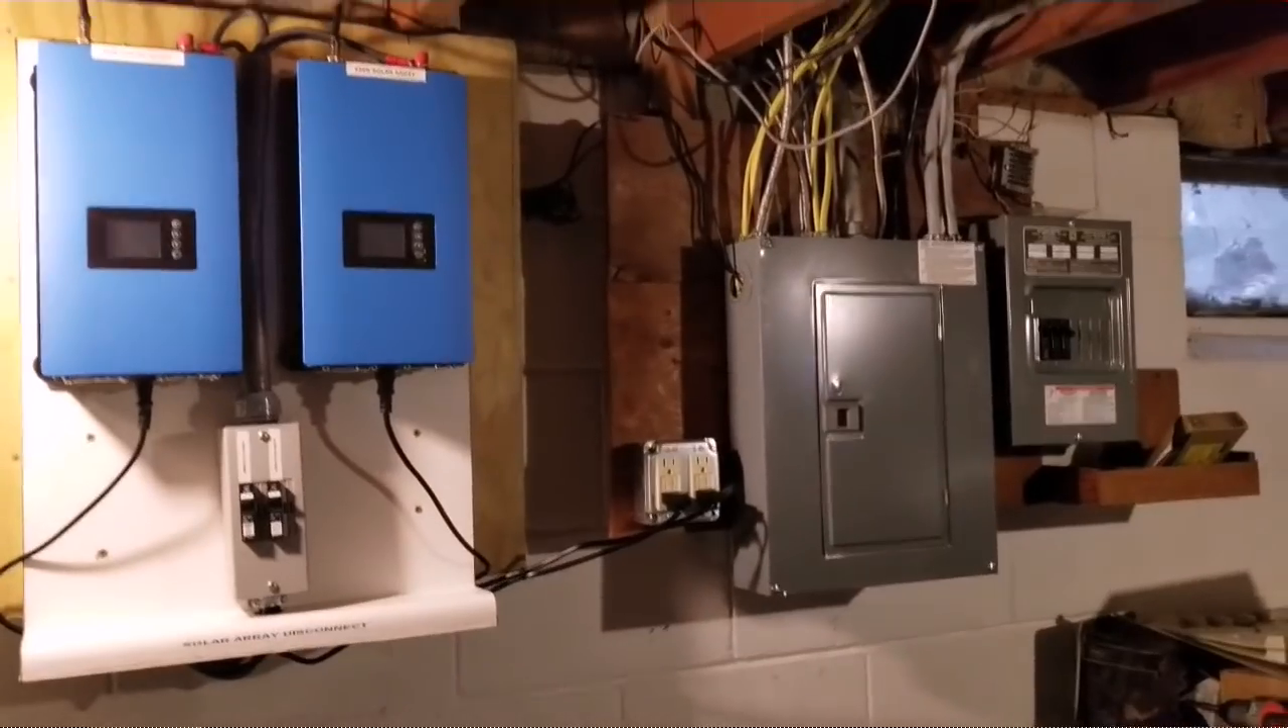This is the complete installation of the system wires already in place.